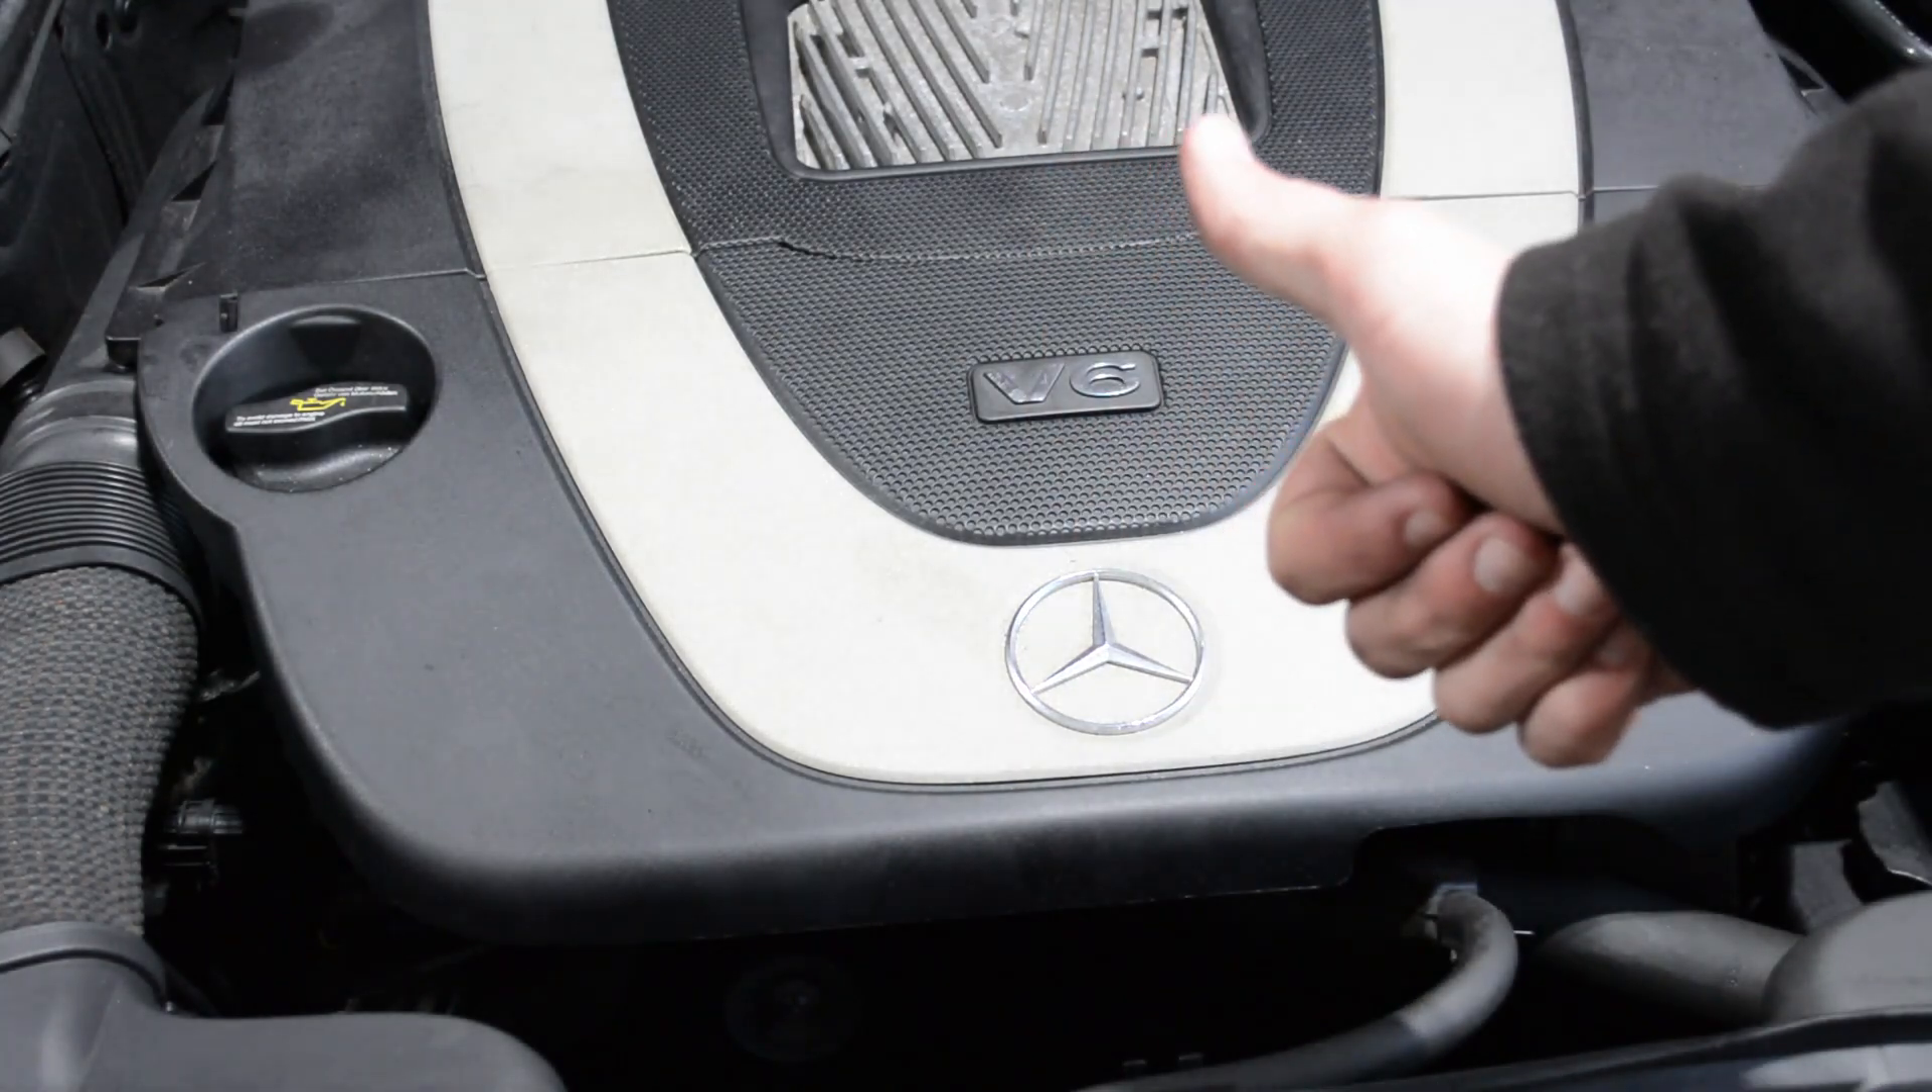Alright, the cover is back on and we're good to go.